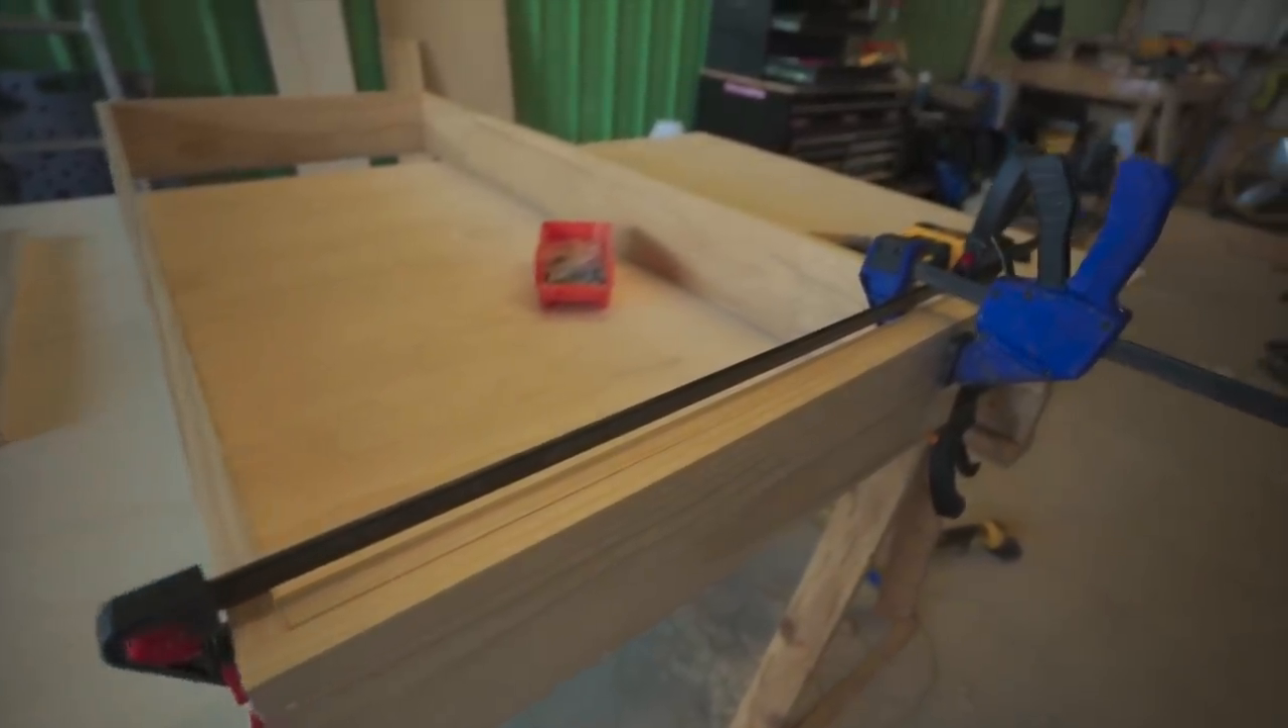I used some clamps and another board to hold everything together to kind of bring it all back into shape.